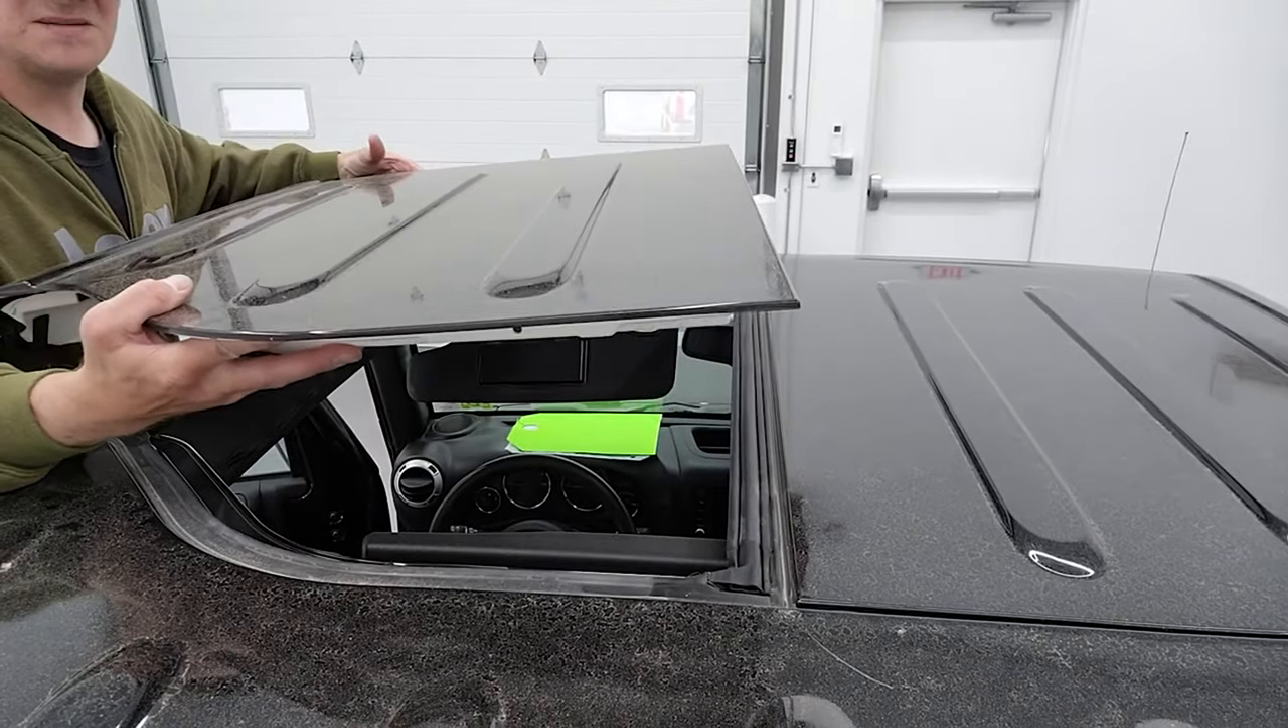So now that we got all our quick disconnects and our screws out of the front pieces, you can just lift them up like so.